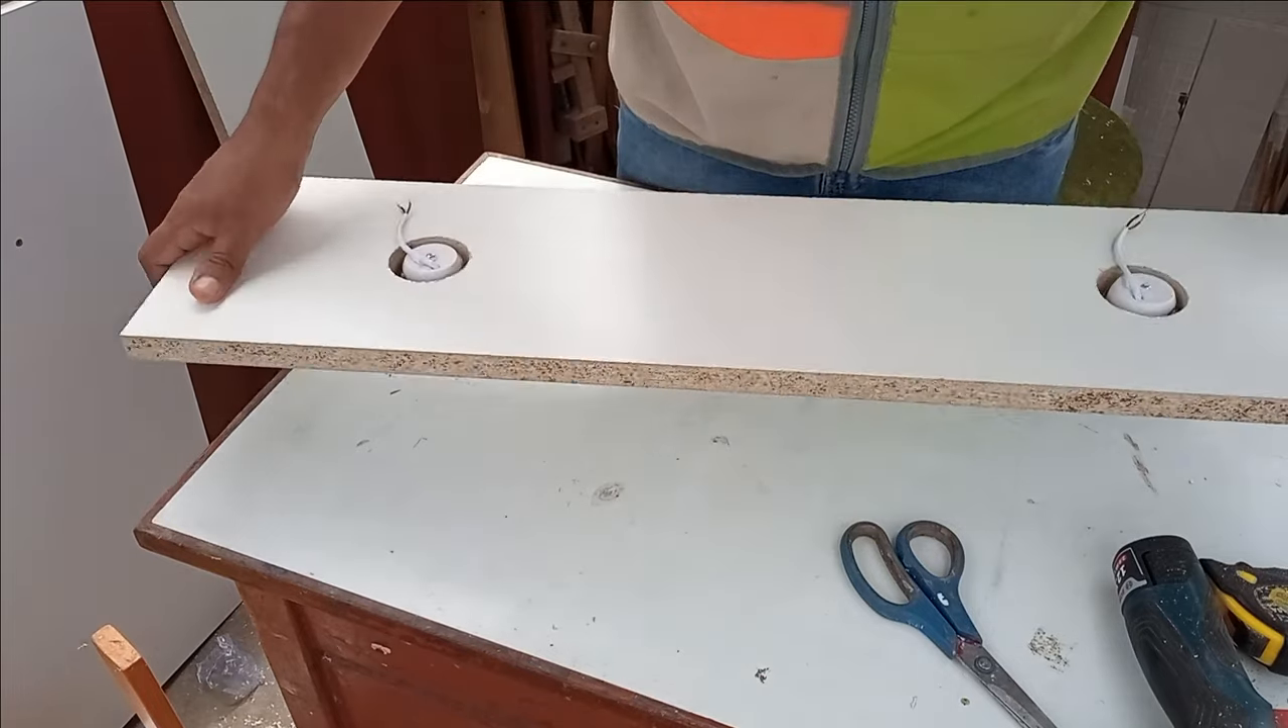Así tenemos colocadas las luces en nuestro mueble.